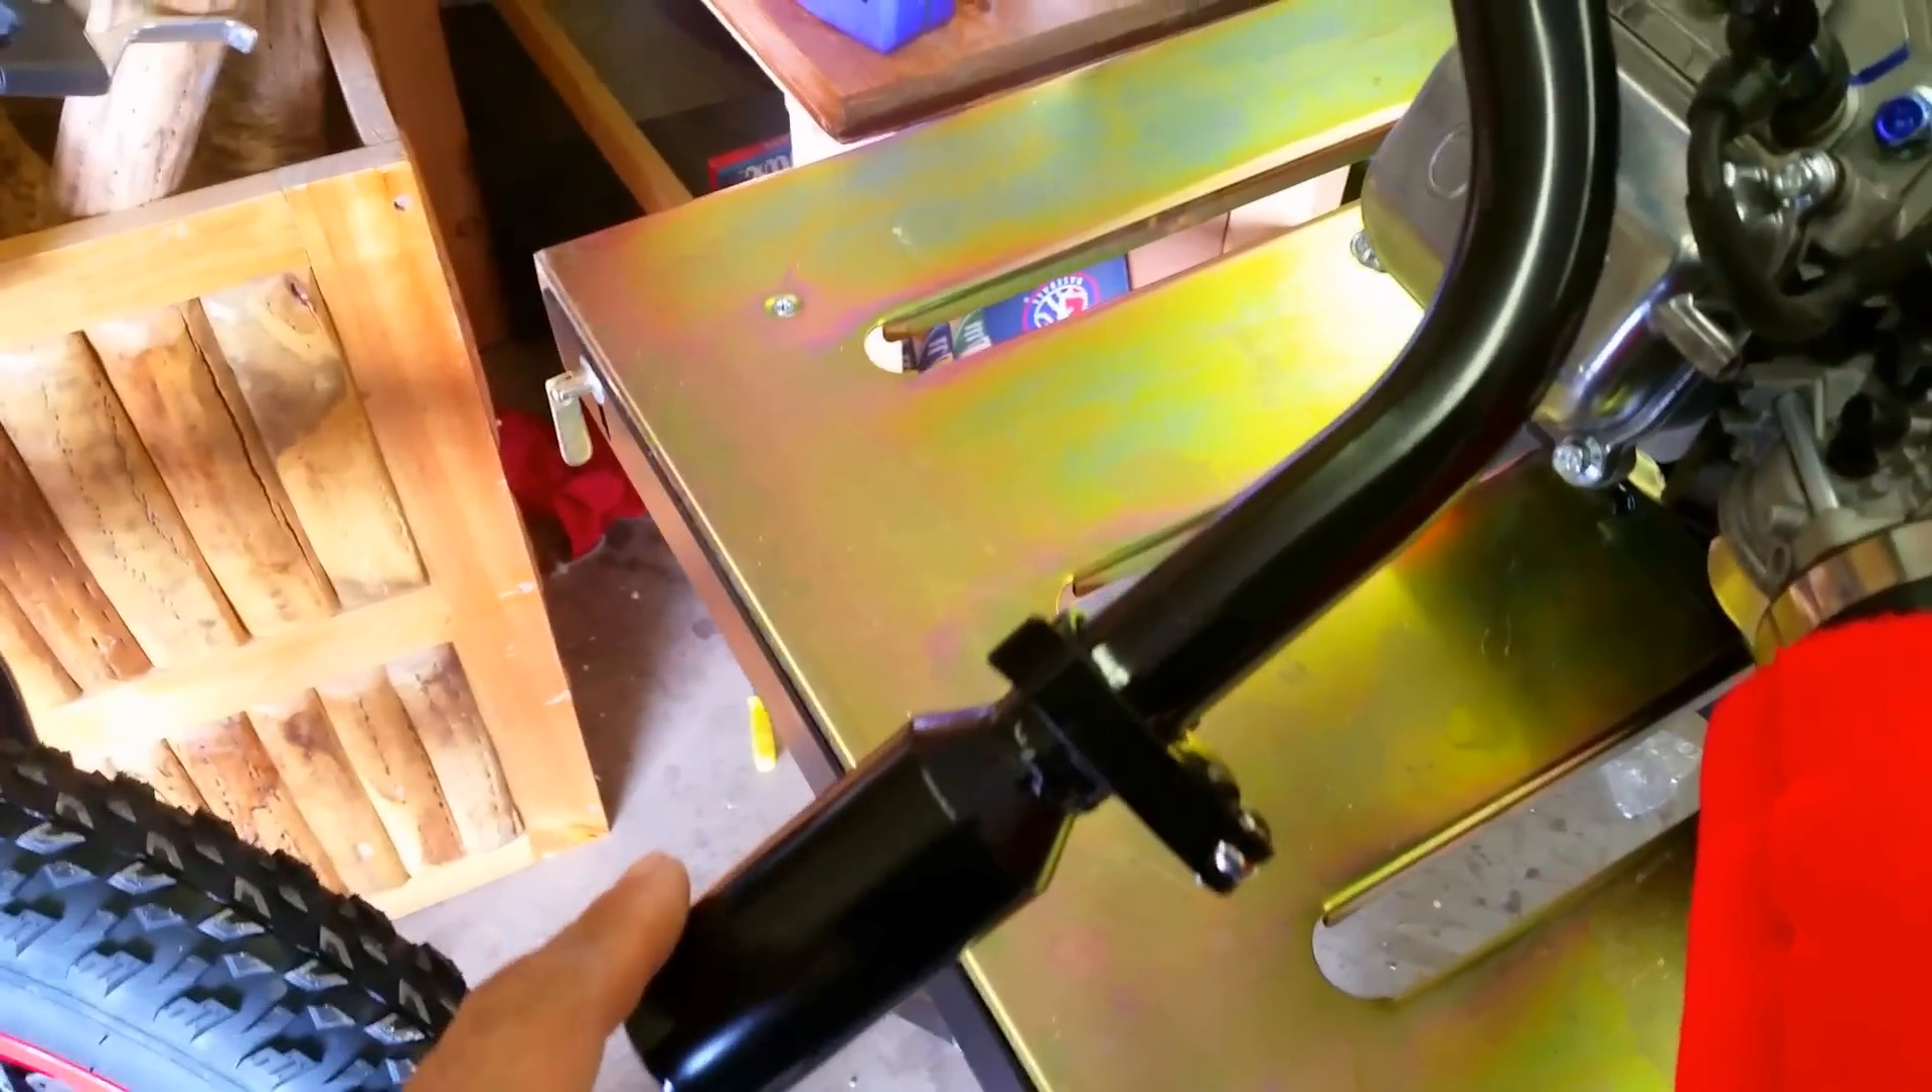Got the exhaust on, painted high temp black with muffler.